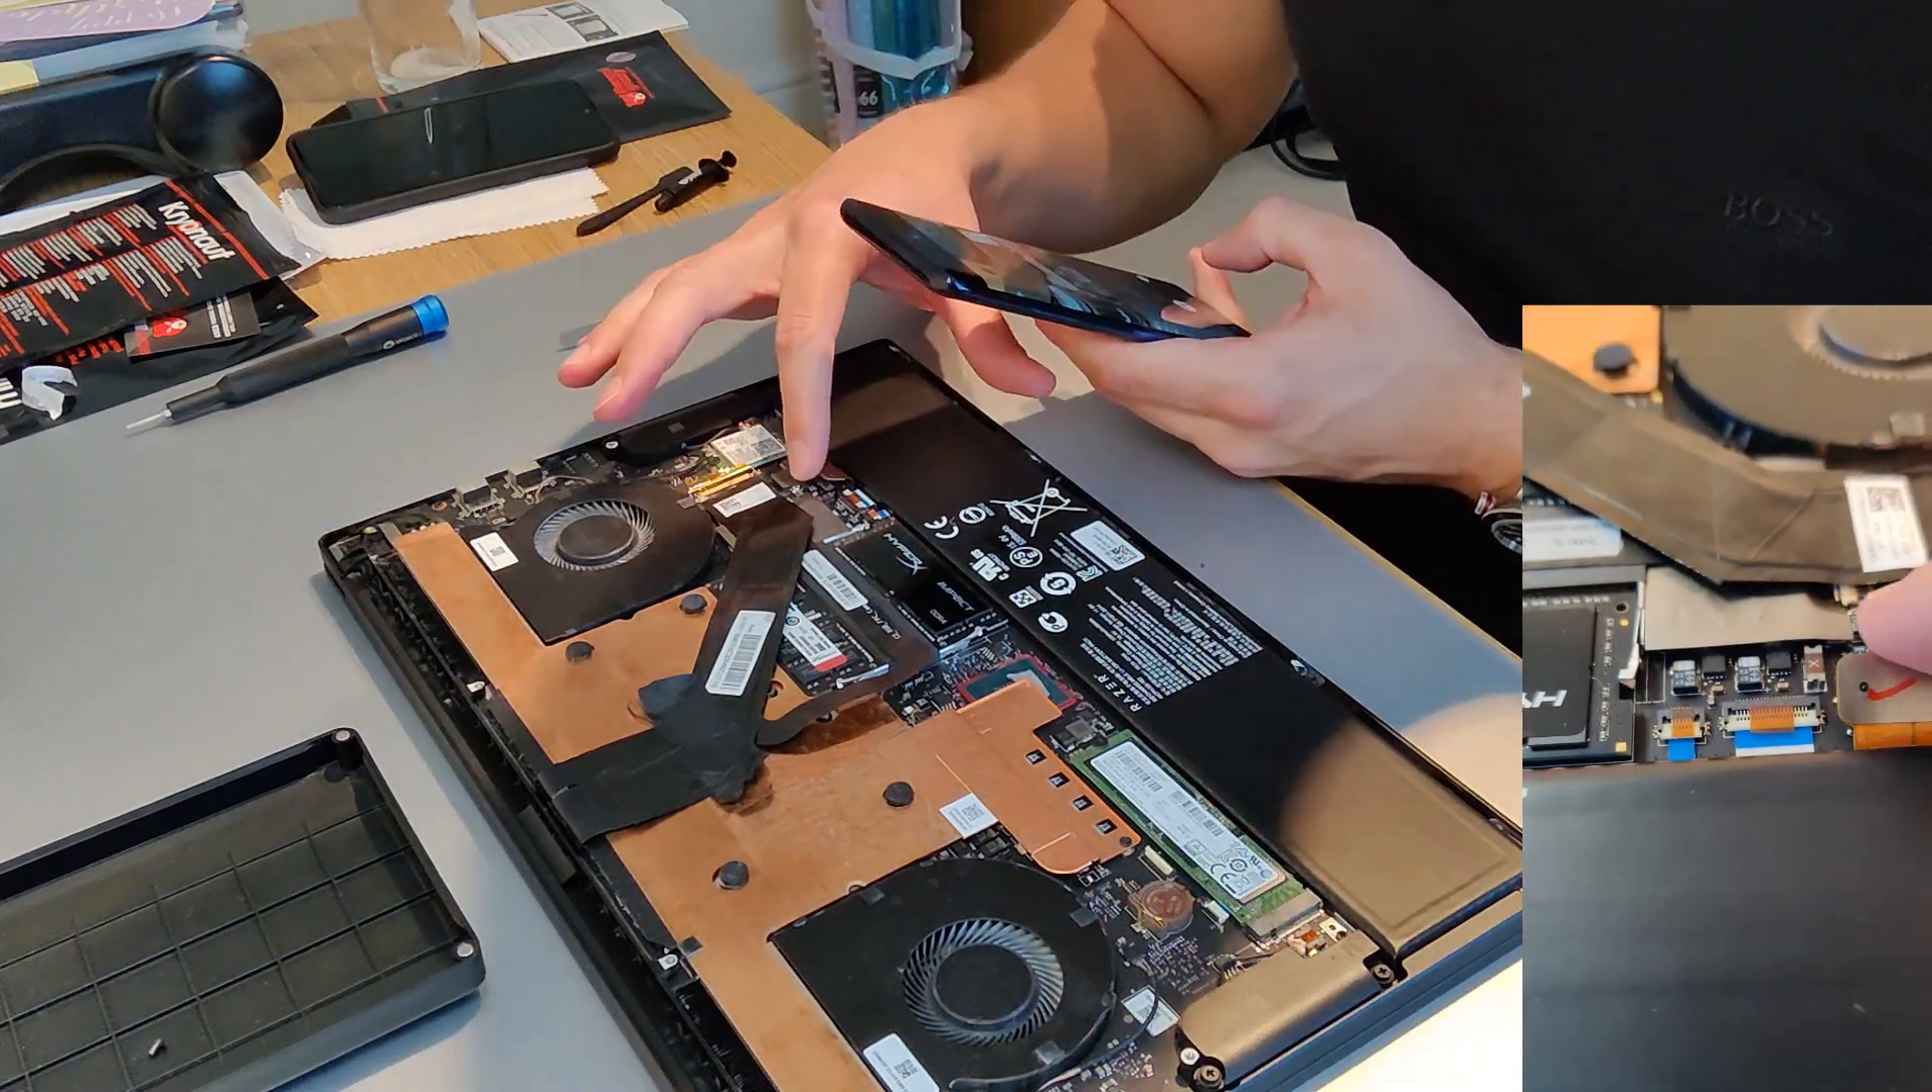And now we've got the ribbon cables, which are right in the way, need to come off.